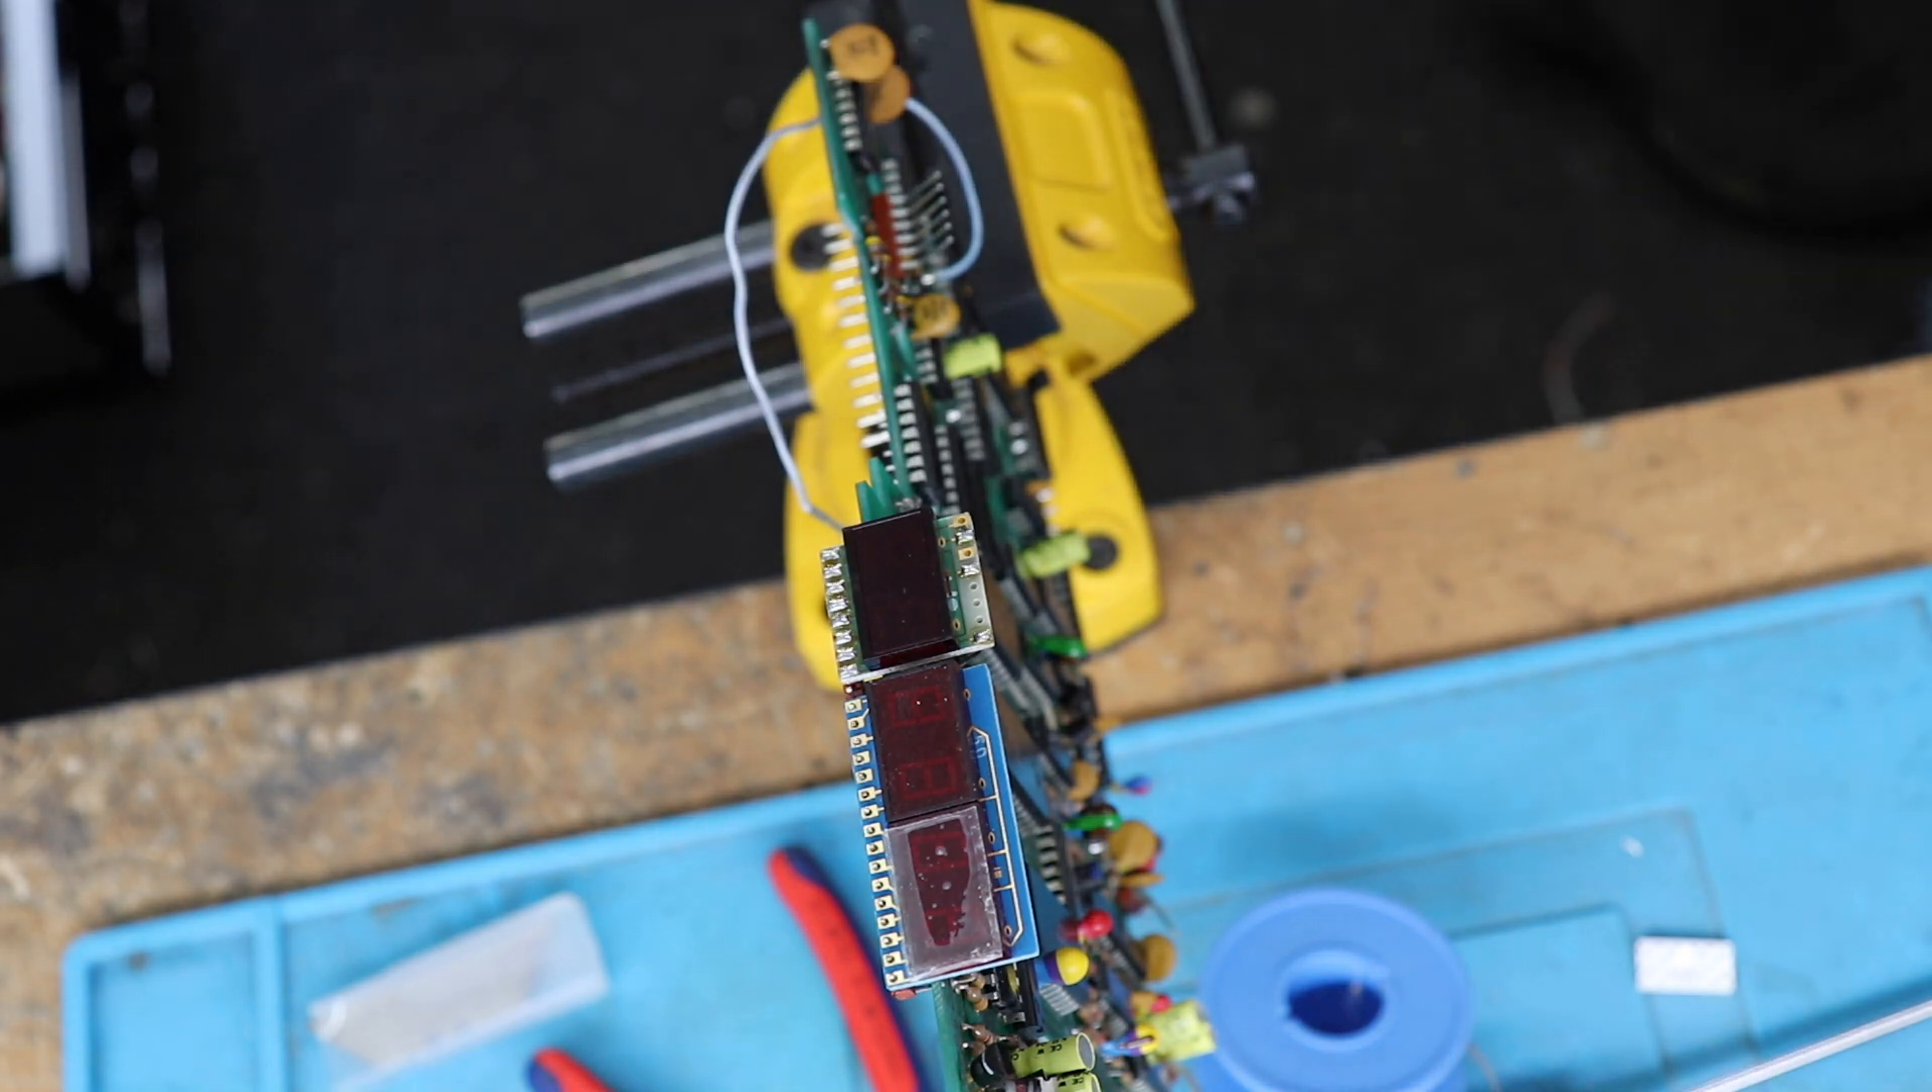Right so I've got the the new display board in position so I'm going to solder it on if I can just find my solder.